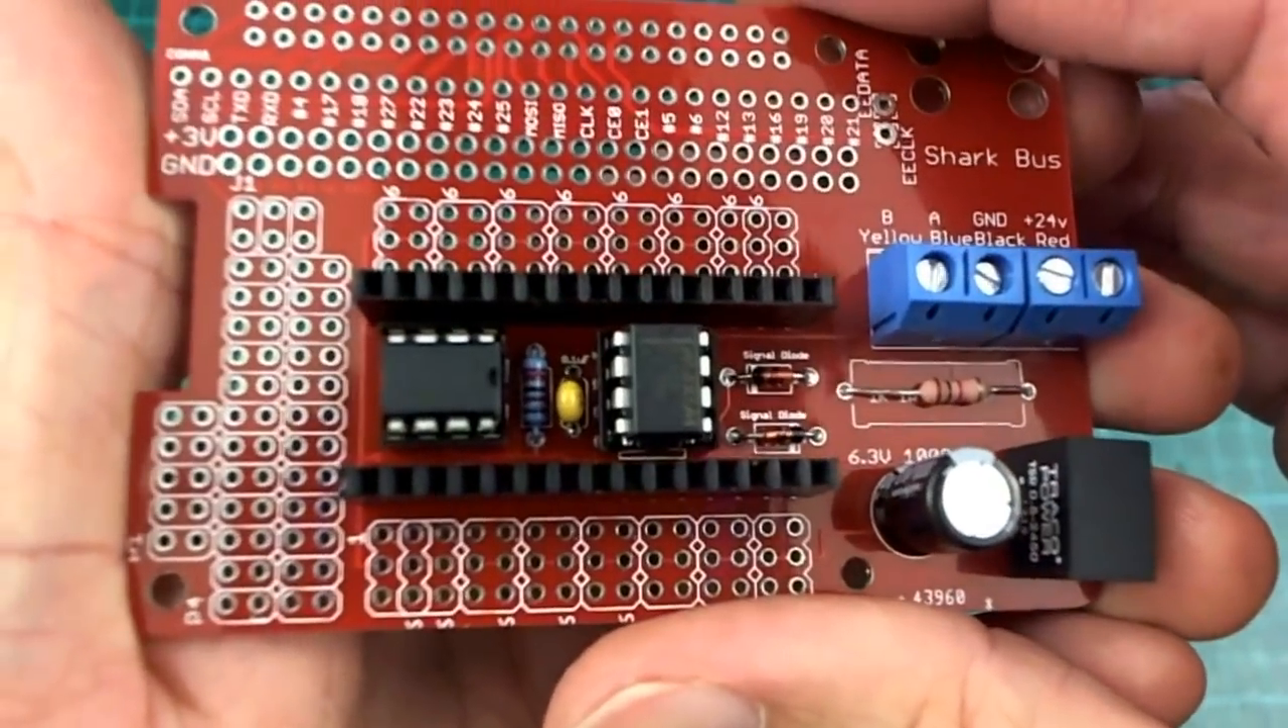Okay, I have everything assembled there except for putting the Arduino on. I've got to say that was a very pleasant soldering experience.